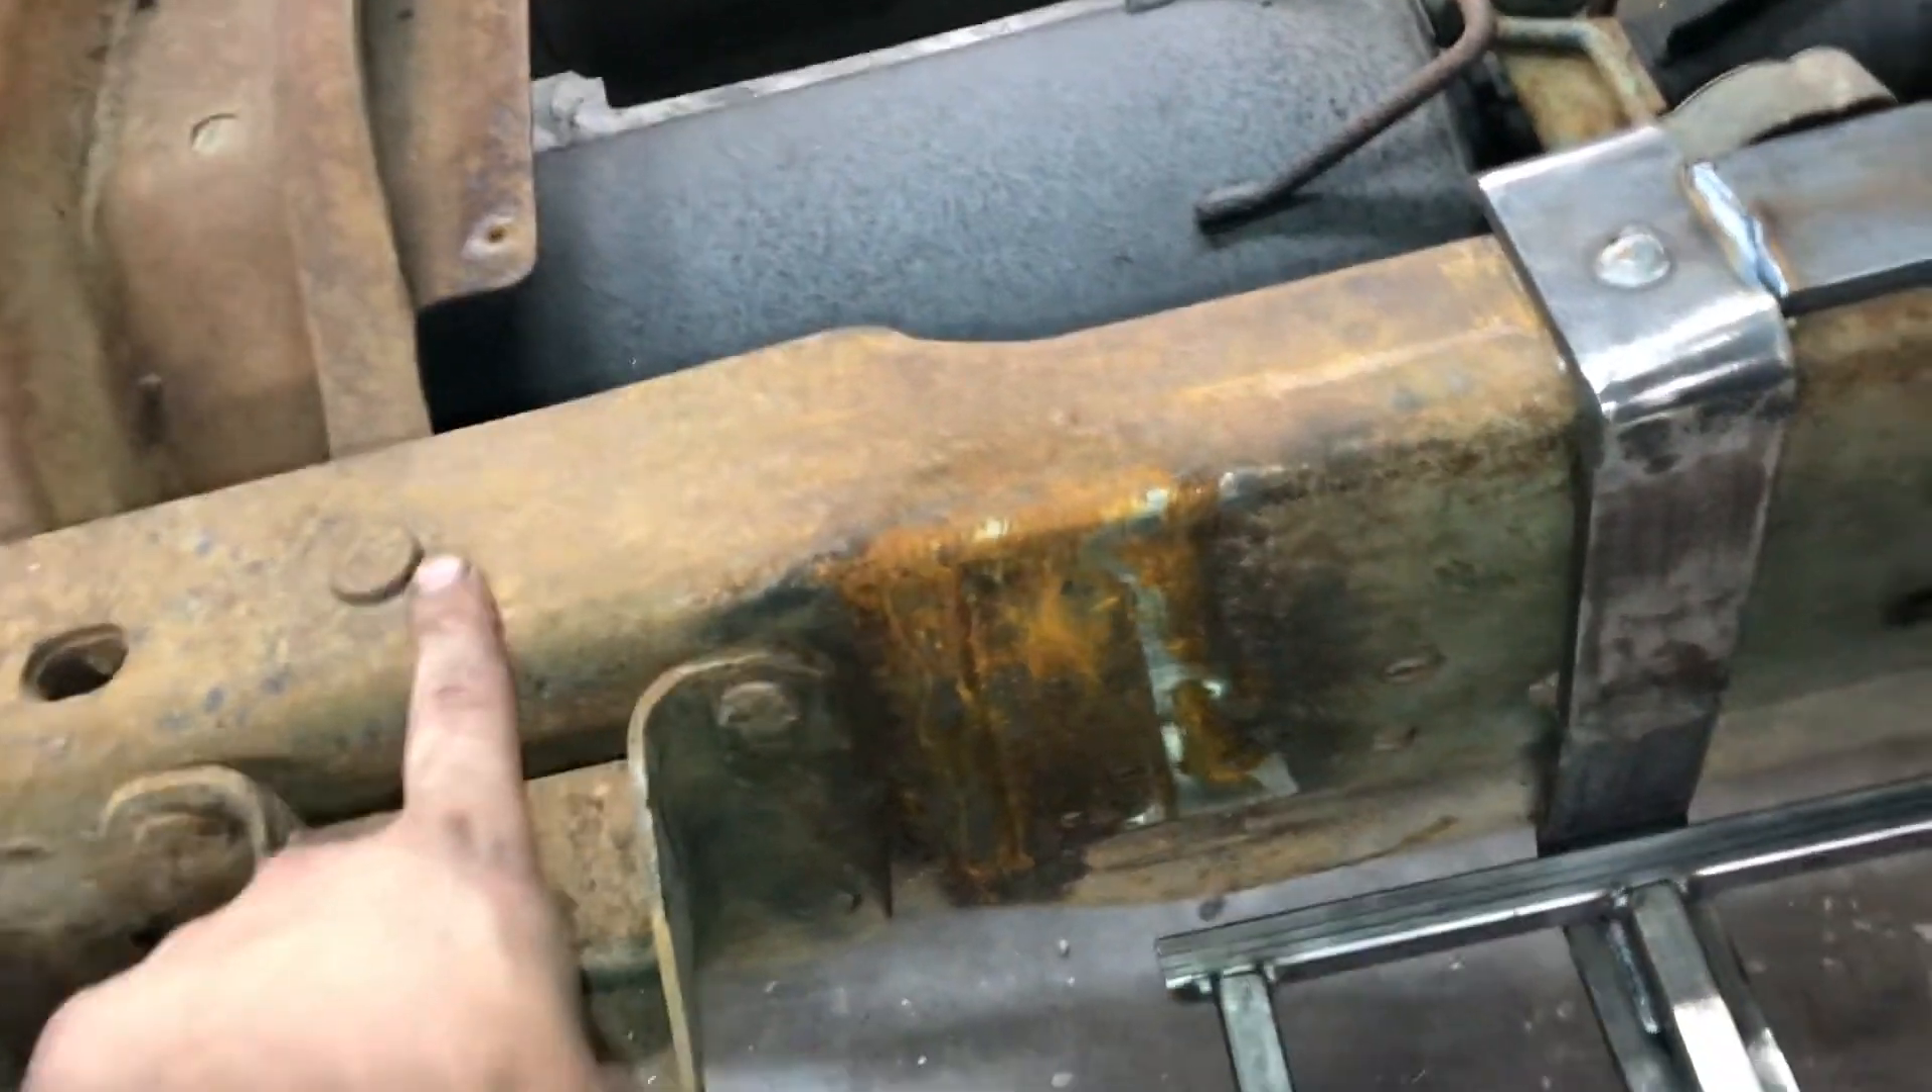I got that piece of strapping across the frame rail.